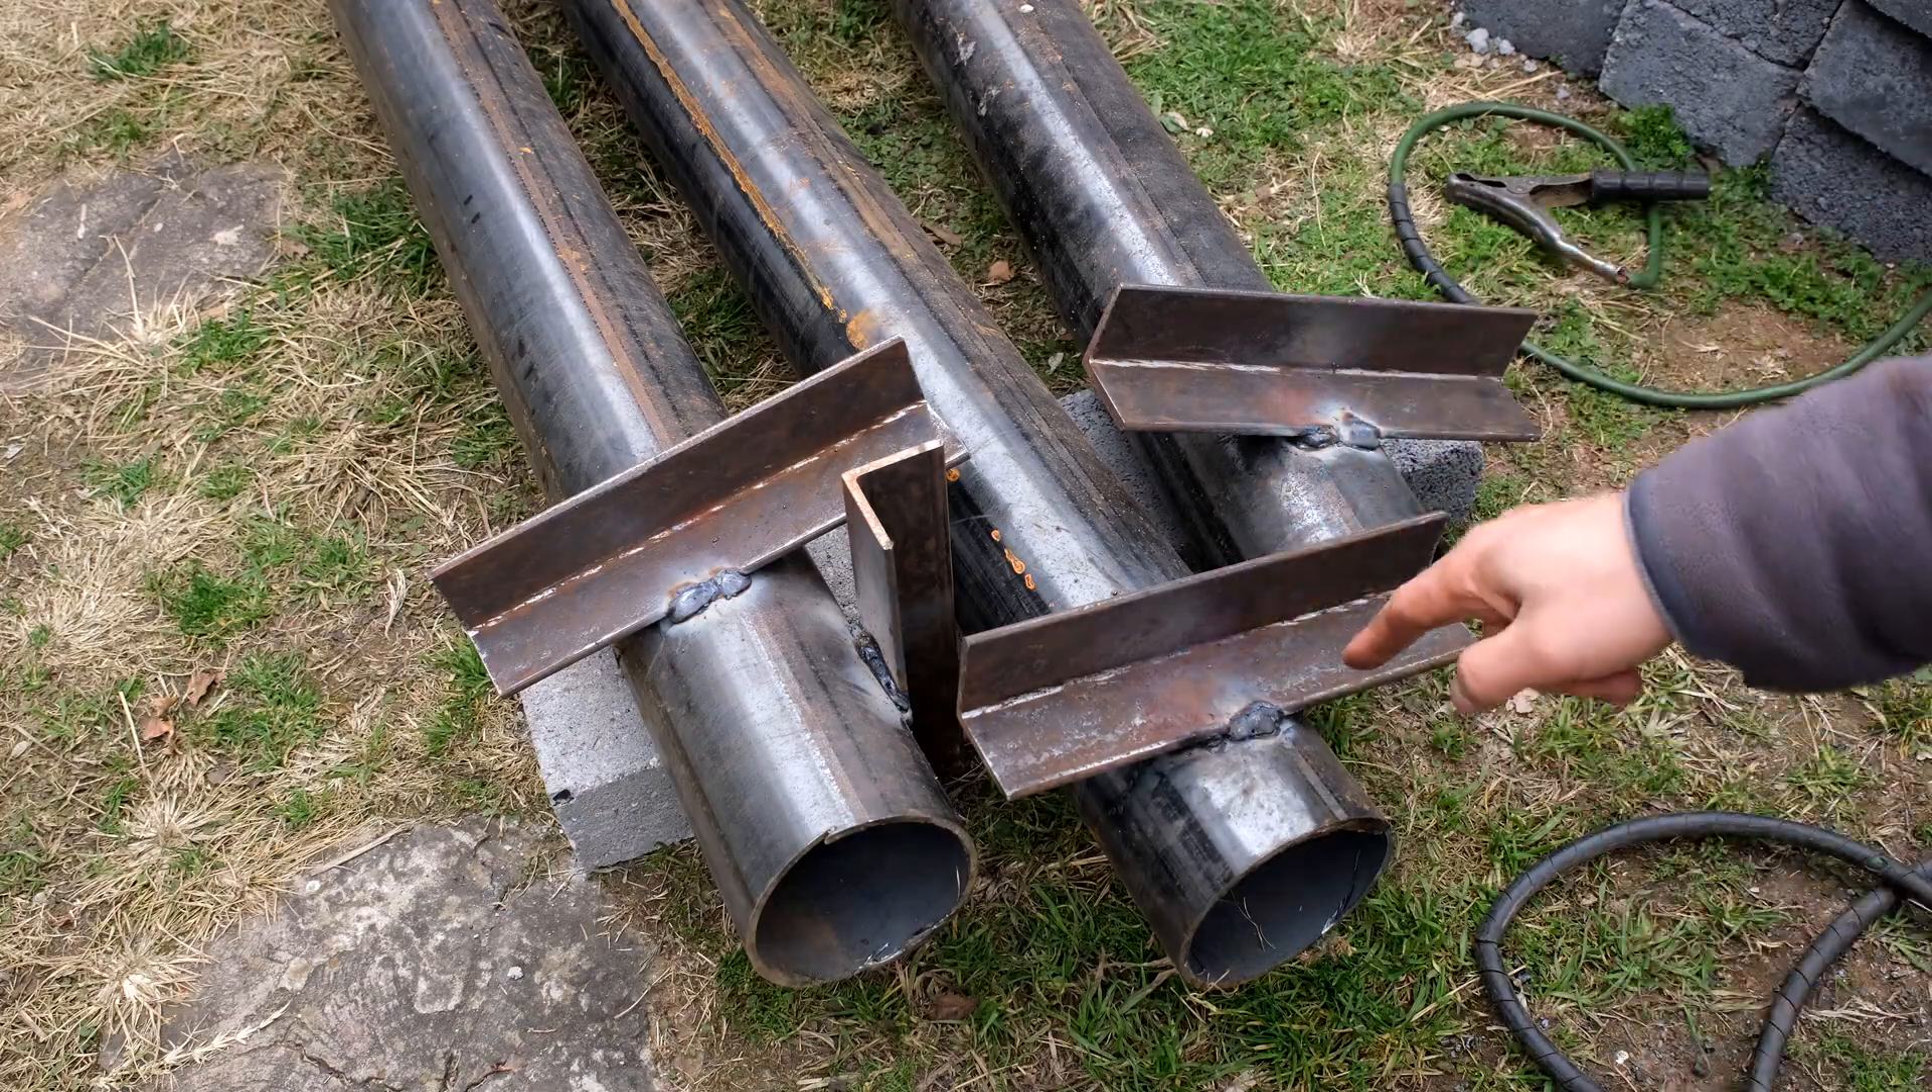Right so we've put an anchor on each one of these poles you can put two if you want and now it's time to clean it with some thinners and prime it.